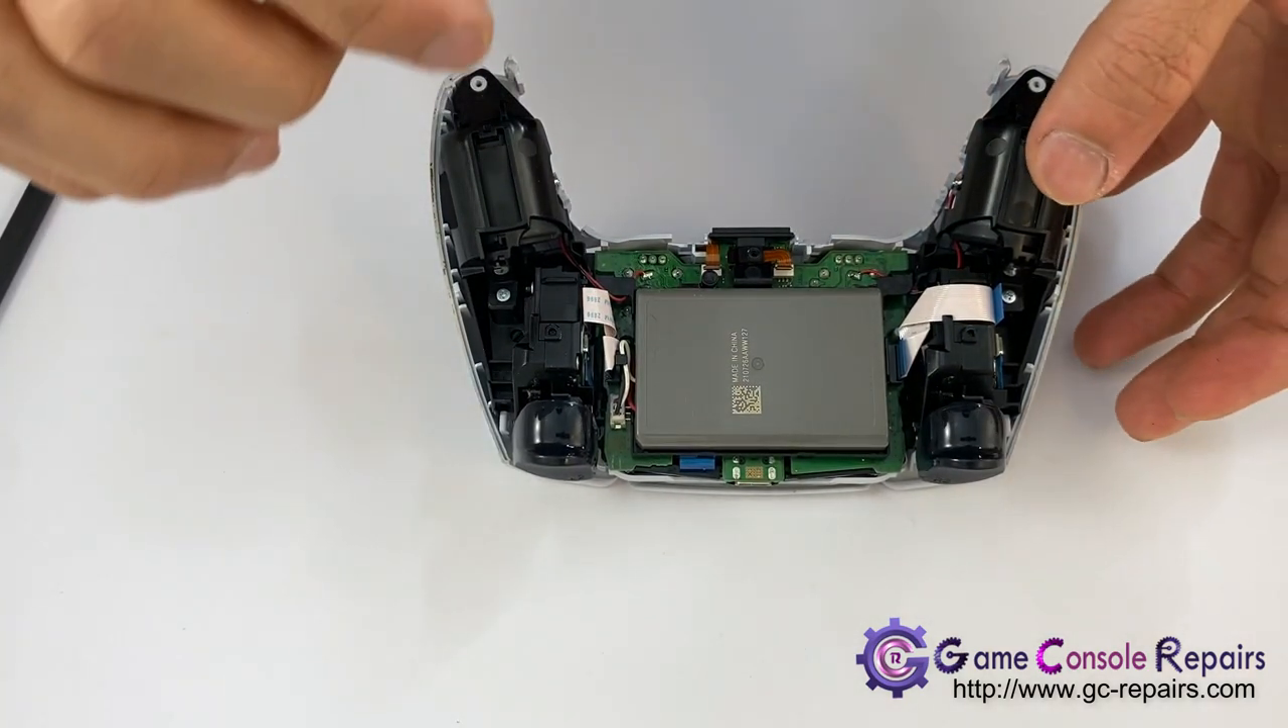So that's our back cover removed.